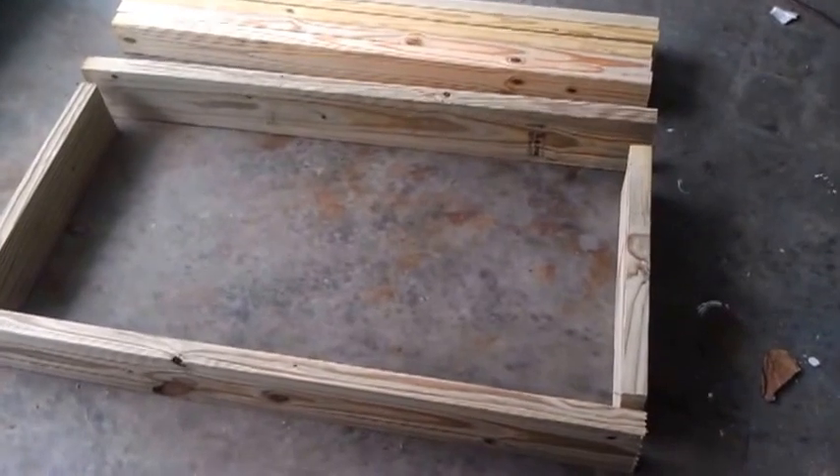Okay, so the short 20-inch pieces are now on the inside of the two longer 47-inch pieces, as you can see here.